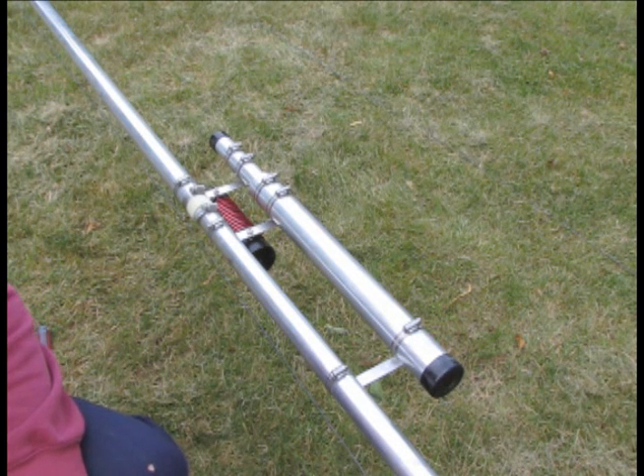Okay, here we have the trap installed.